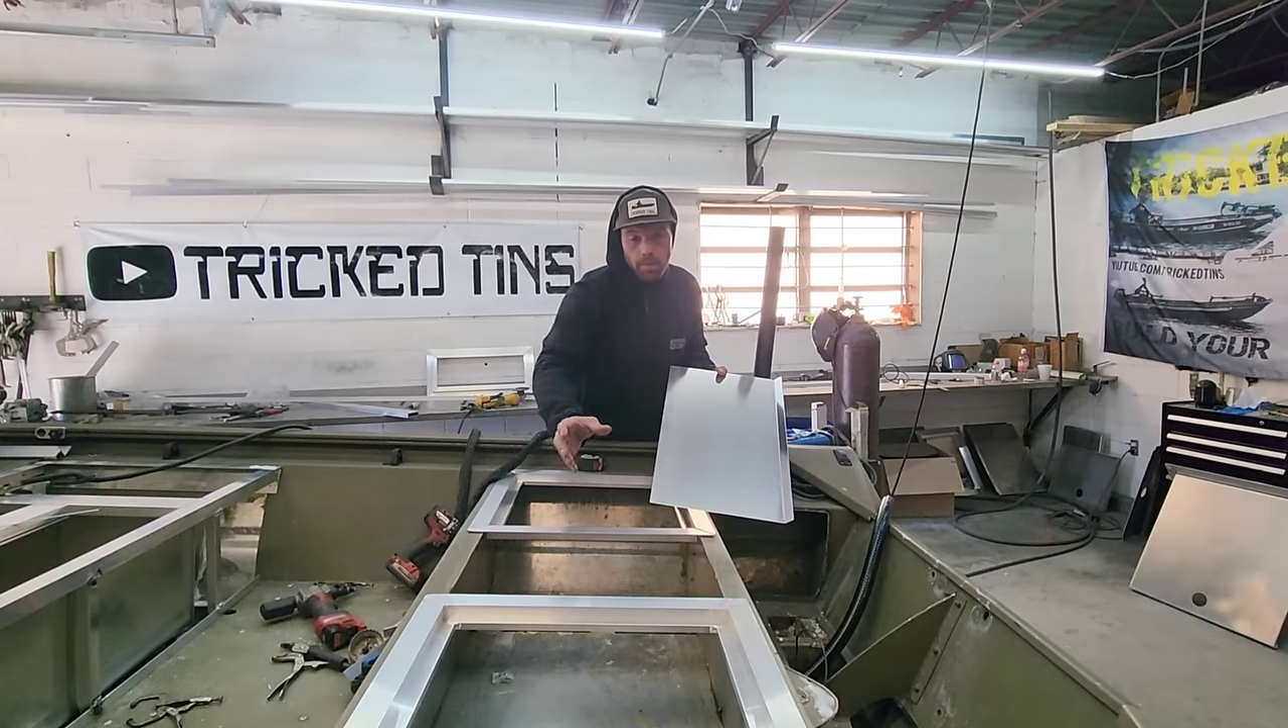We got our frames made for our spacing. Obviously we don't have the lids on them yet.